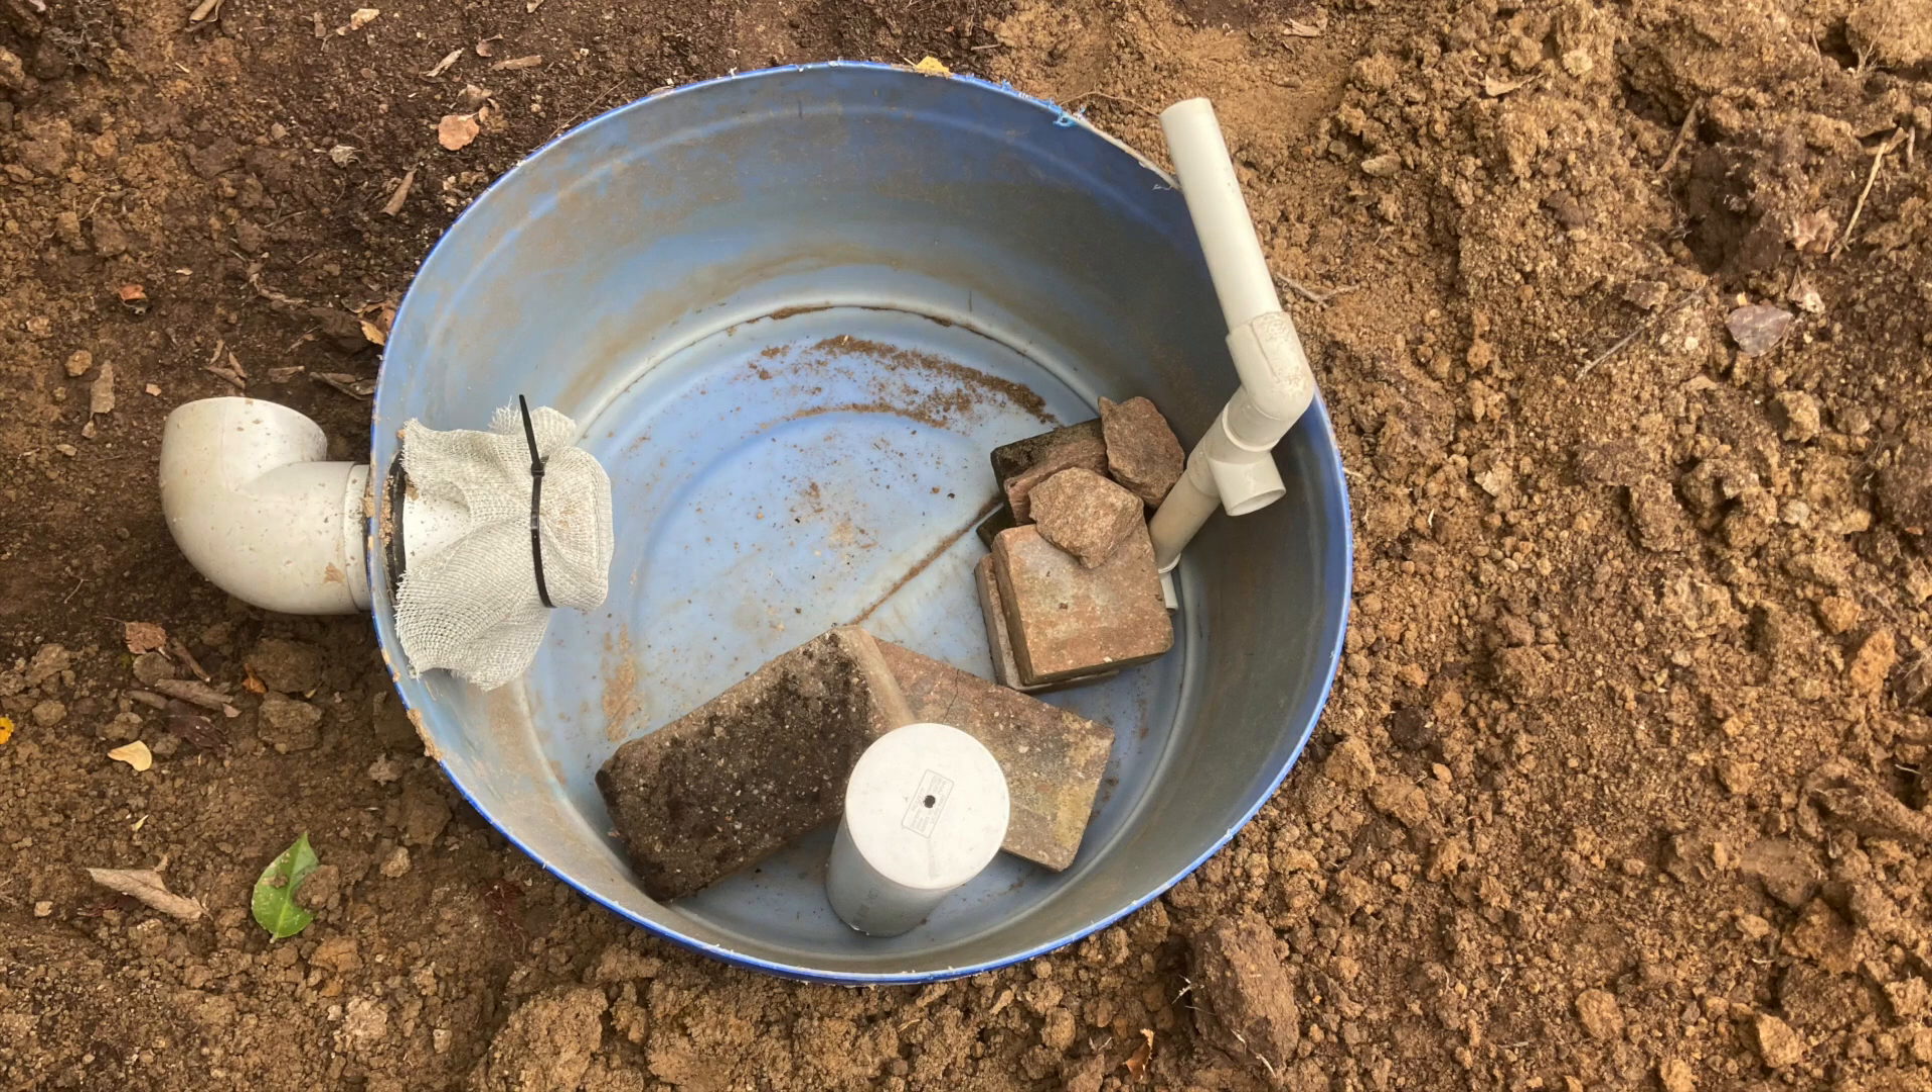To keep the clay balls inside the filter and not floating away down the stream i put the little piece of shade cloth over the outflow and secured it with the cable tie.